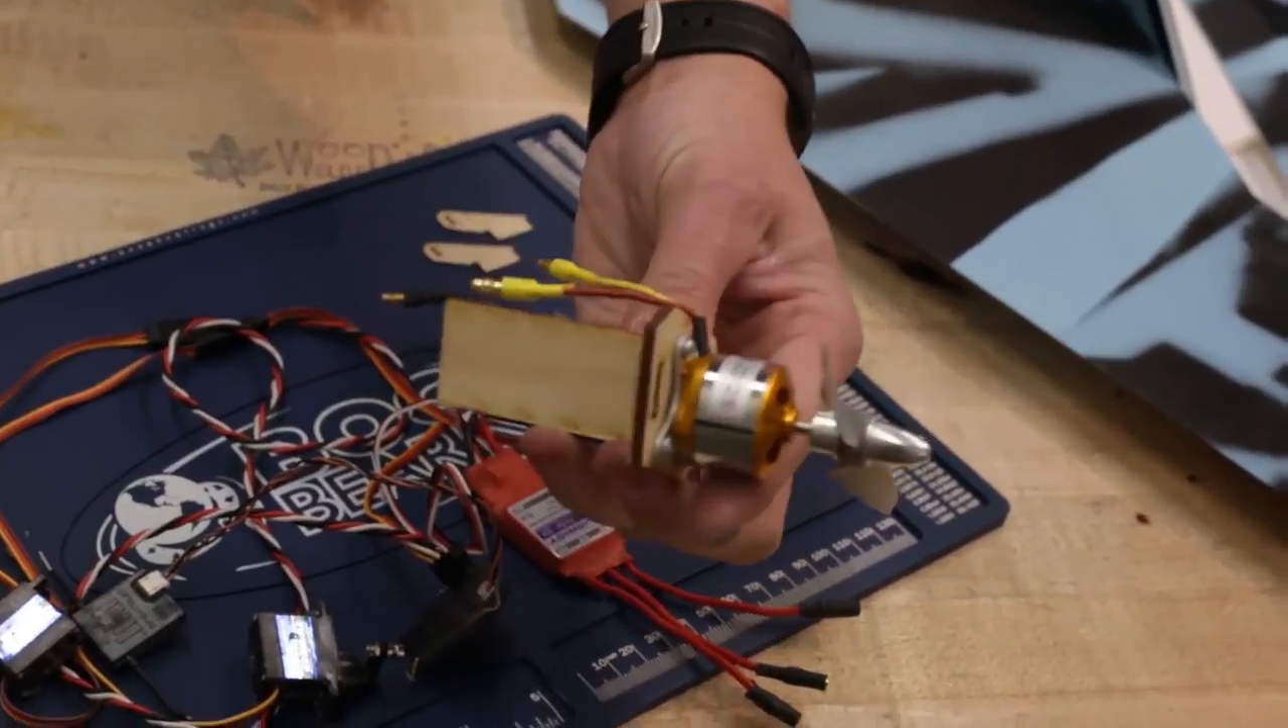So, we've got the MF motor mount with a 22-6, 22-12-6 motor on there, brushless, ready for her.